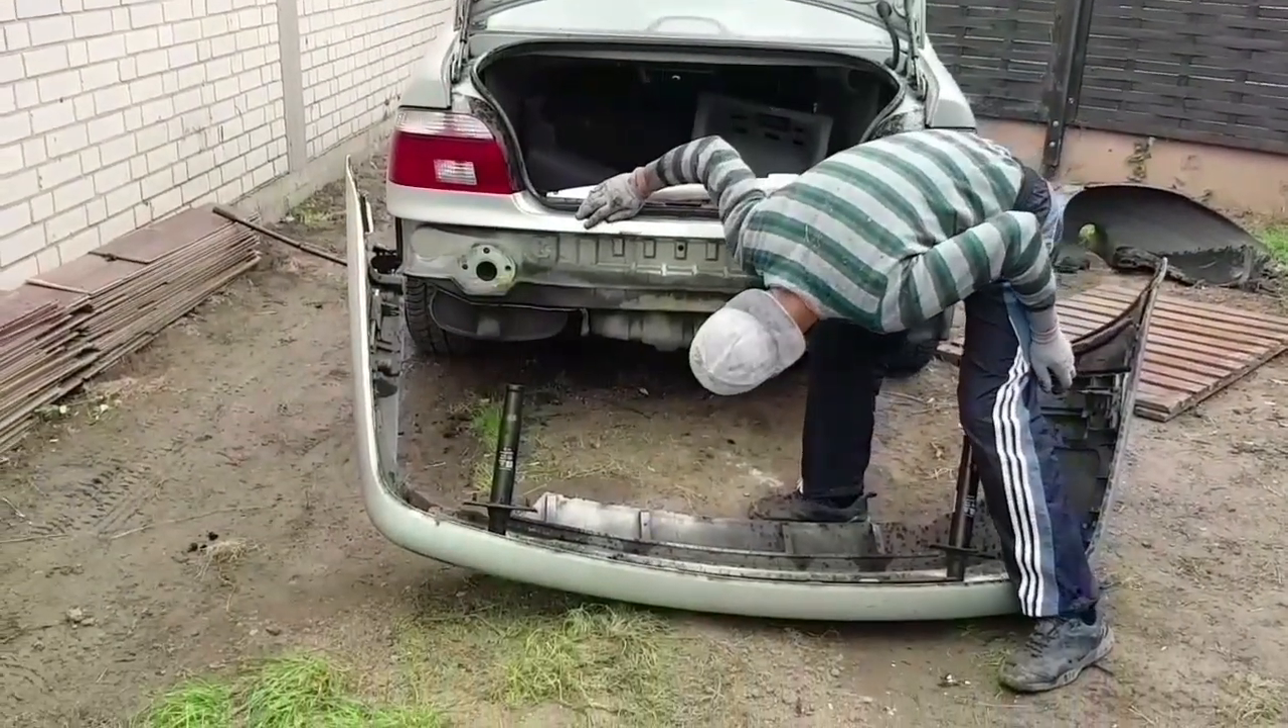You can see the bumper is off and now I'm going to start cleaning the rust and I'm pretty happy because the rust is not that much here underneath just like a few points.